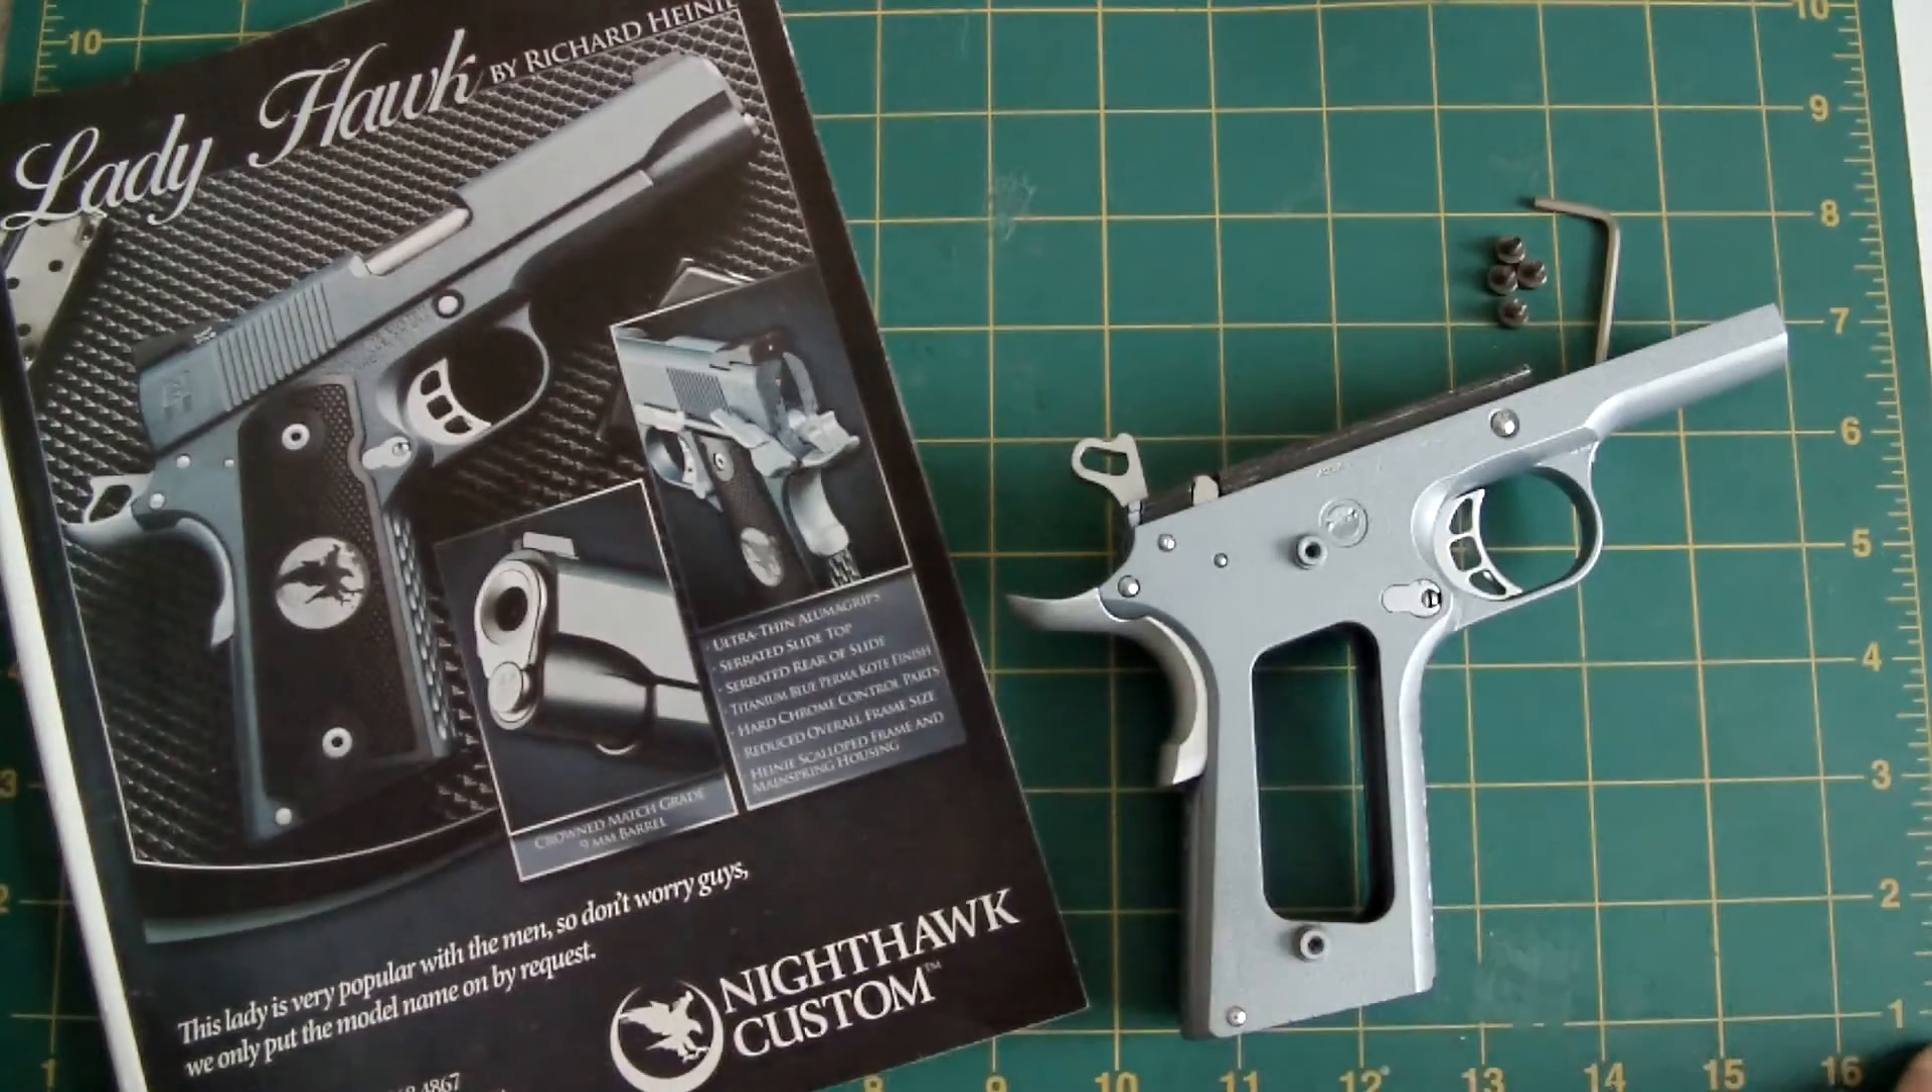Erm, as you may have noticed, I haven't attached the grips yet.